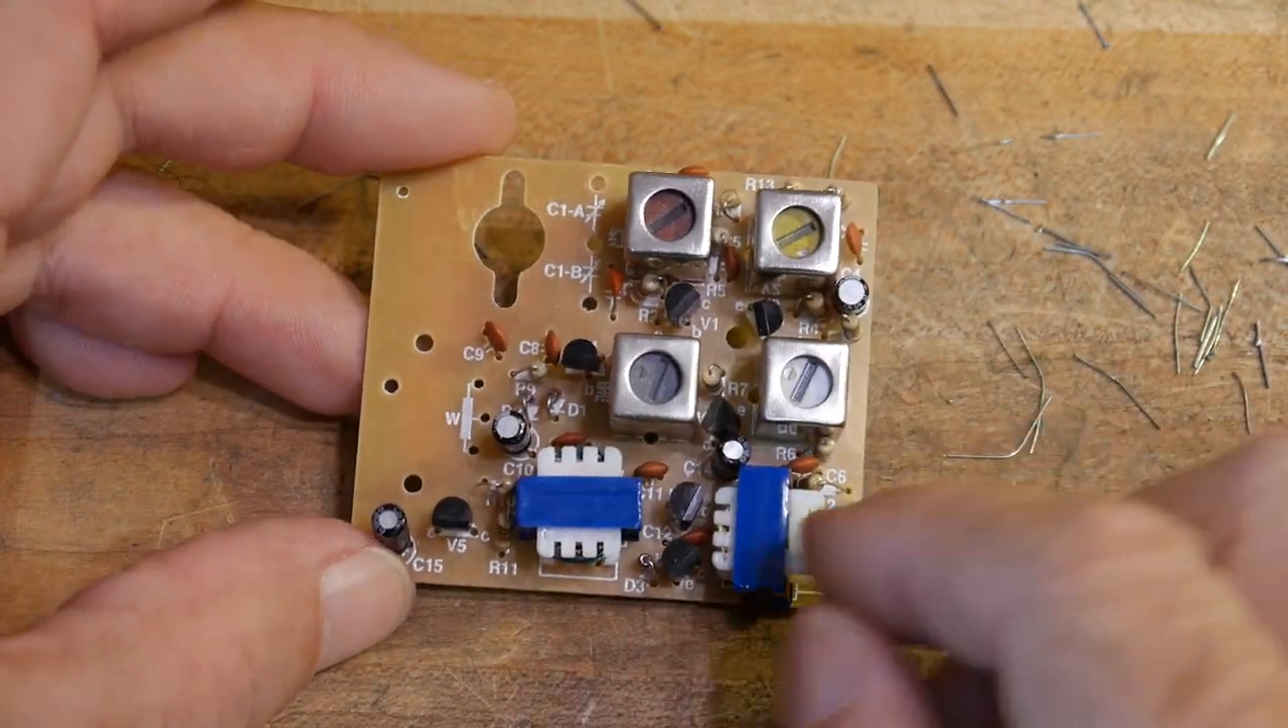Well, there's a lot of parts on this board. They're all loaded up now.